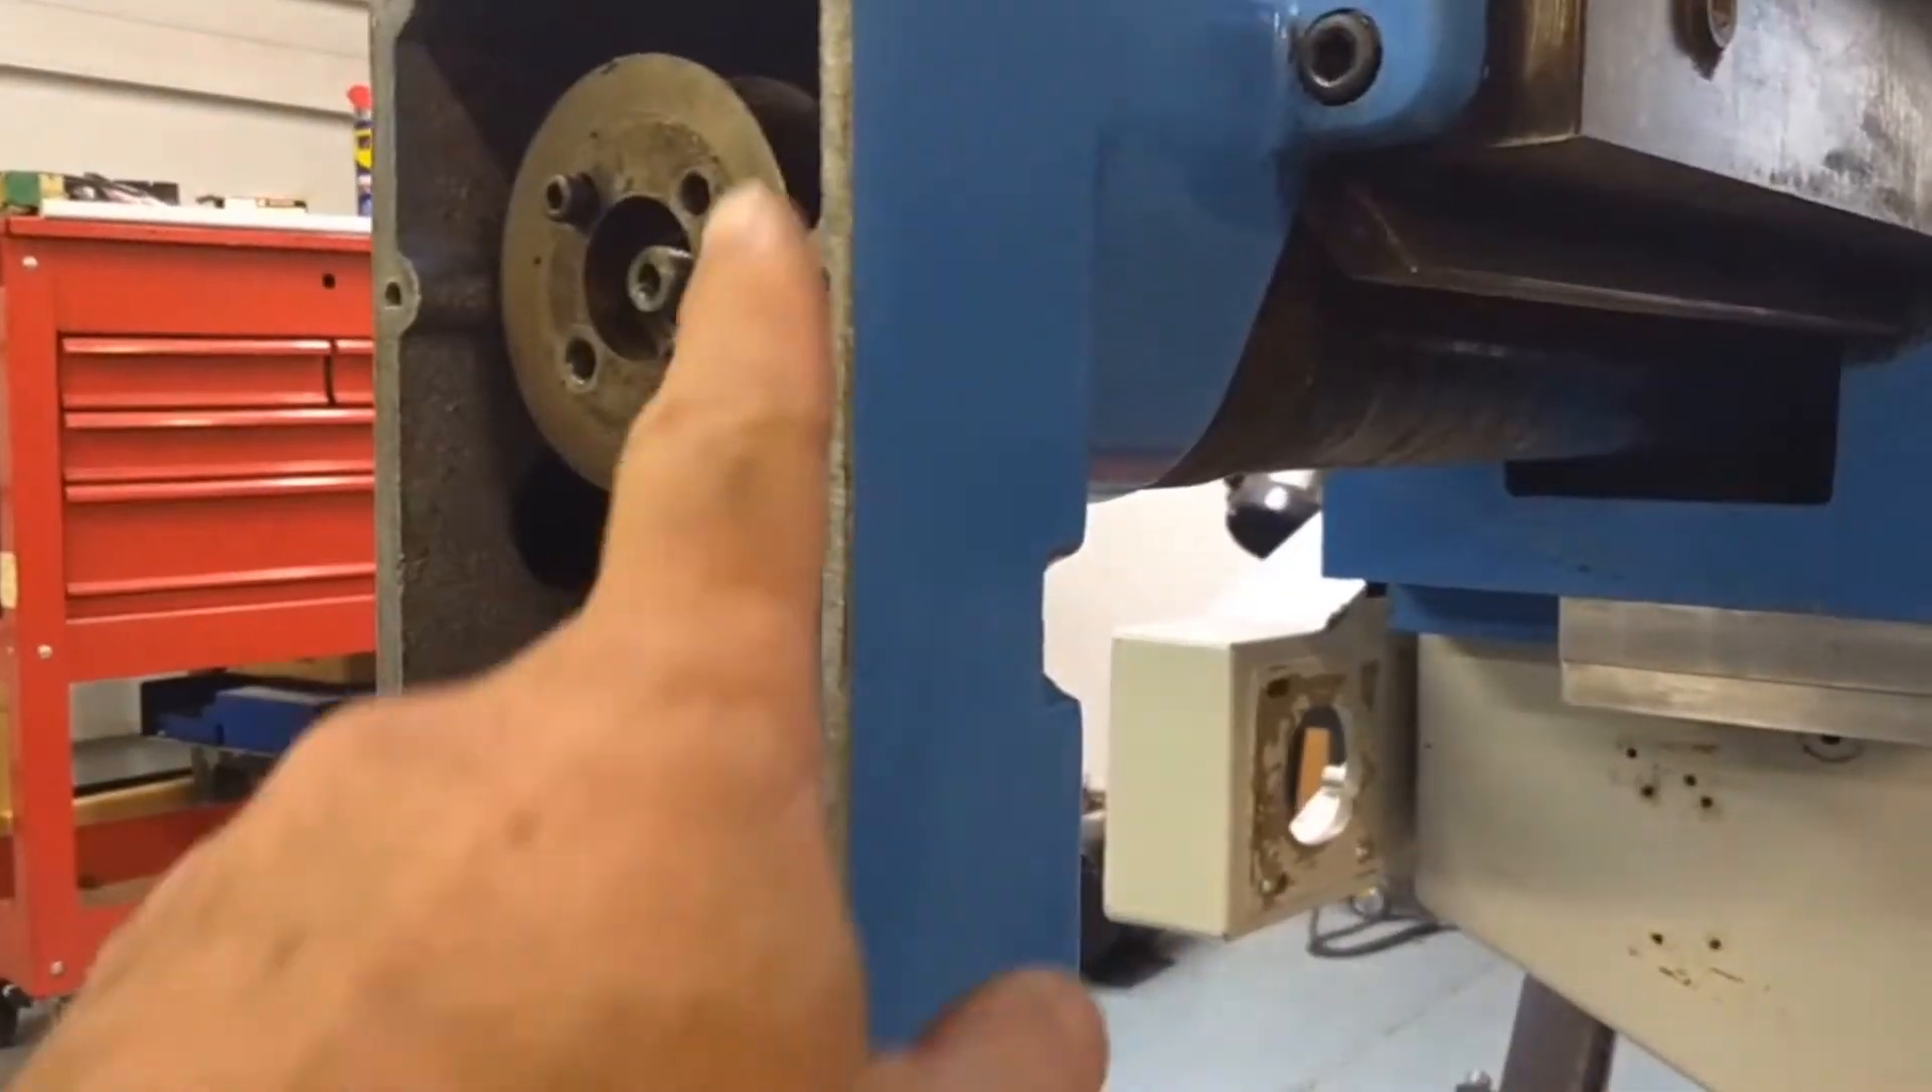You can see that x -axis pulley is kind of recessed in the housing so I've got to play with that.